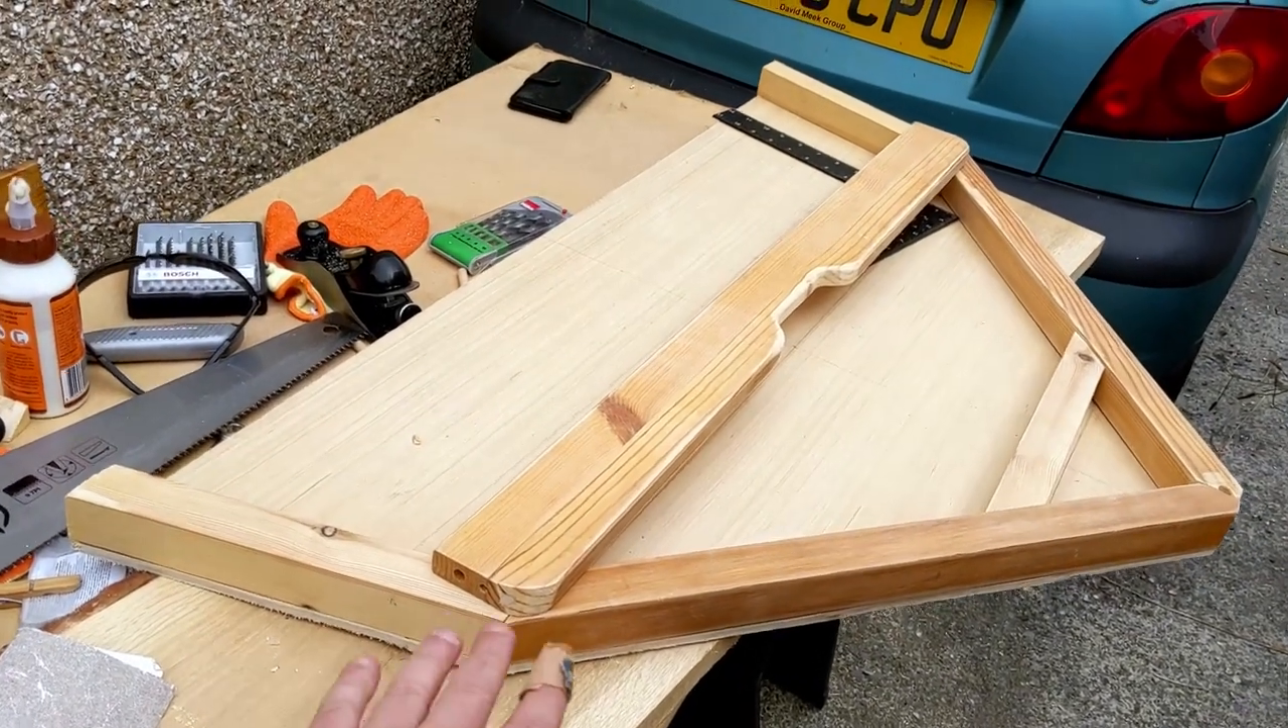I've added upright battens and one for the floors and then I've added this piece here which is which integrates this carrying handle and will basically be the seat base.